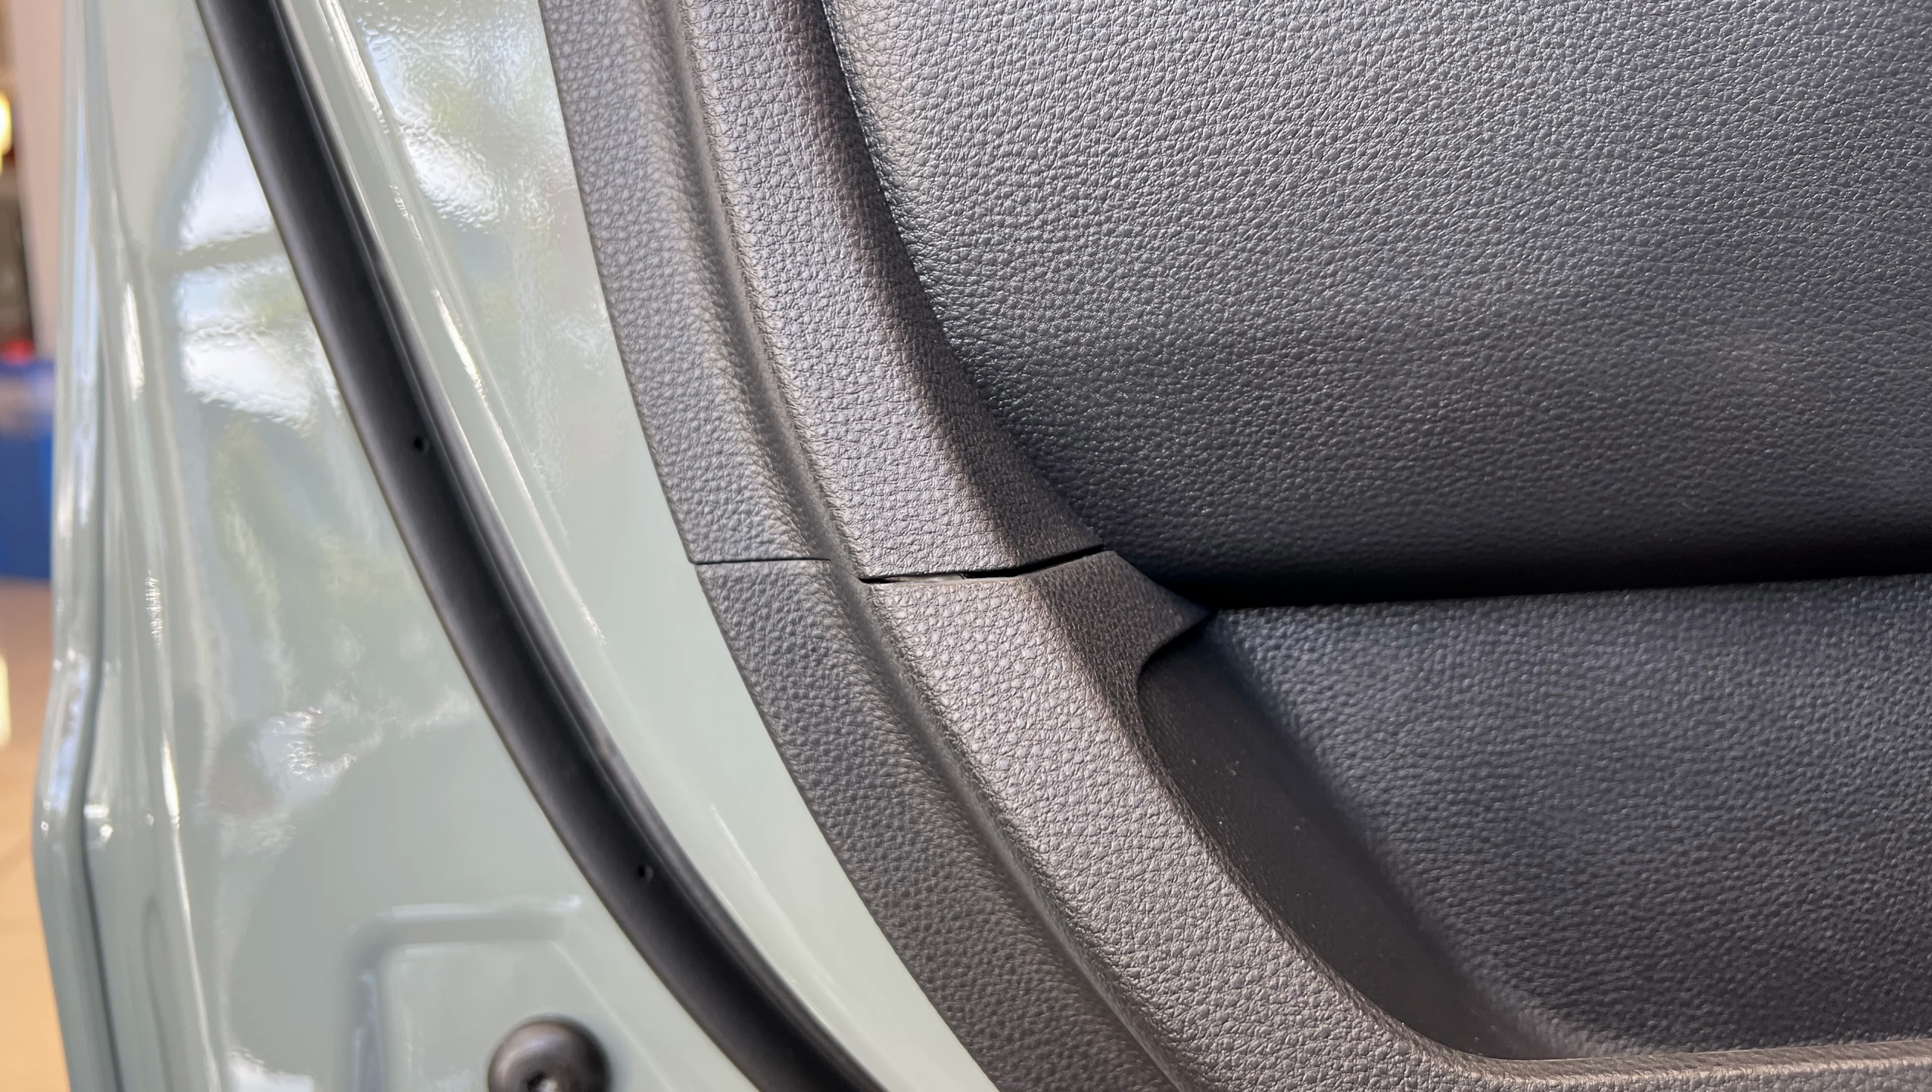This gap in door cover hurts my eyes.